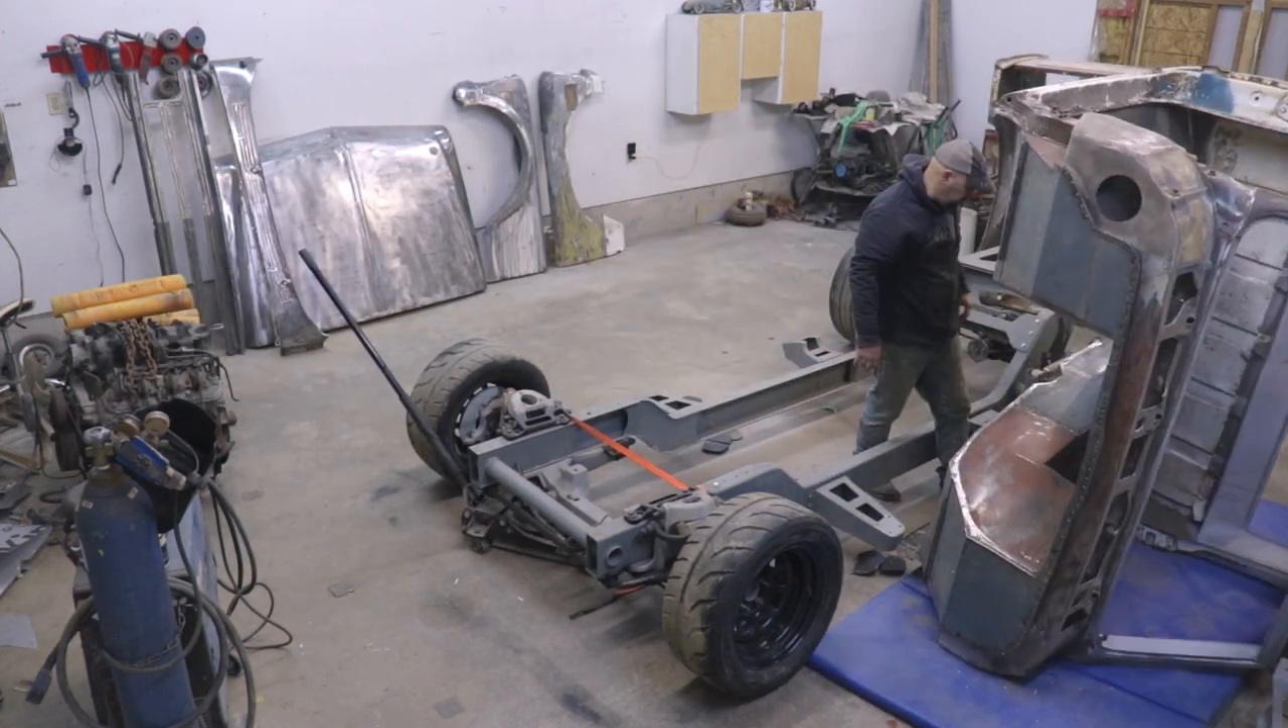The truck is completely disassembled. There's parts and pieces everywhere.